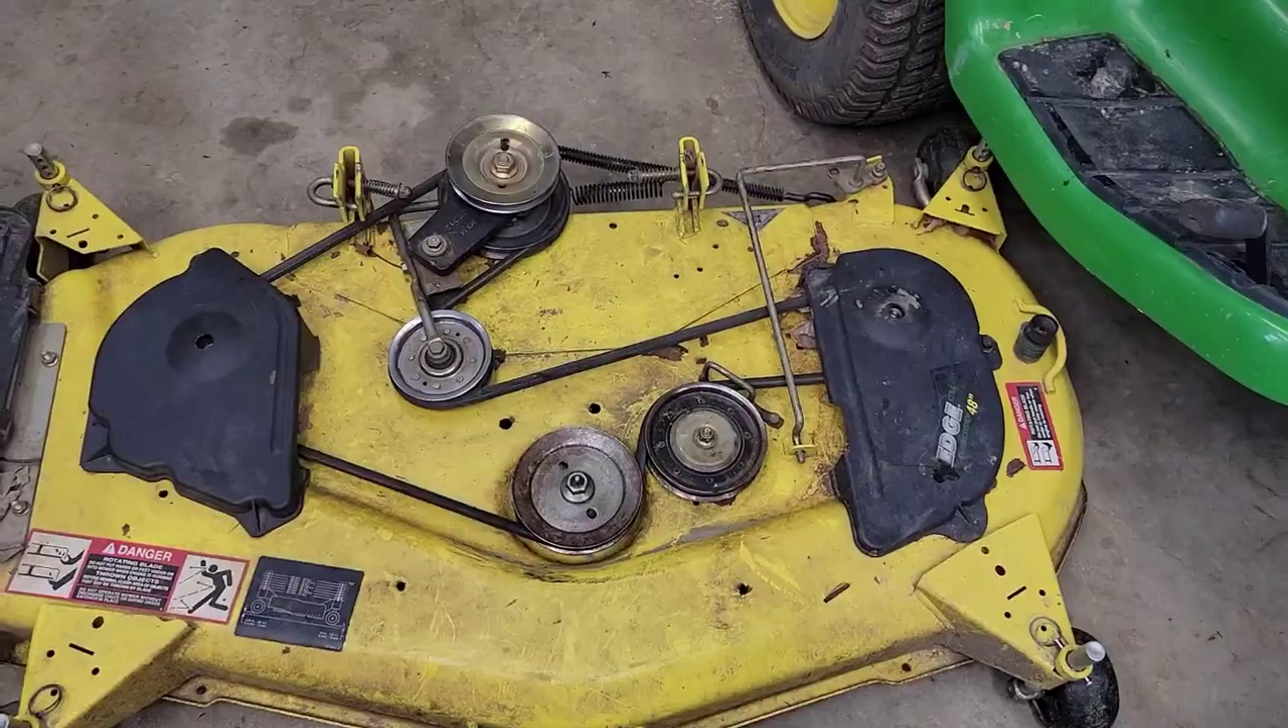Okay, so this is what your deck looks like with the belt installed.